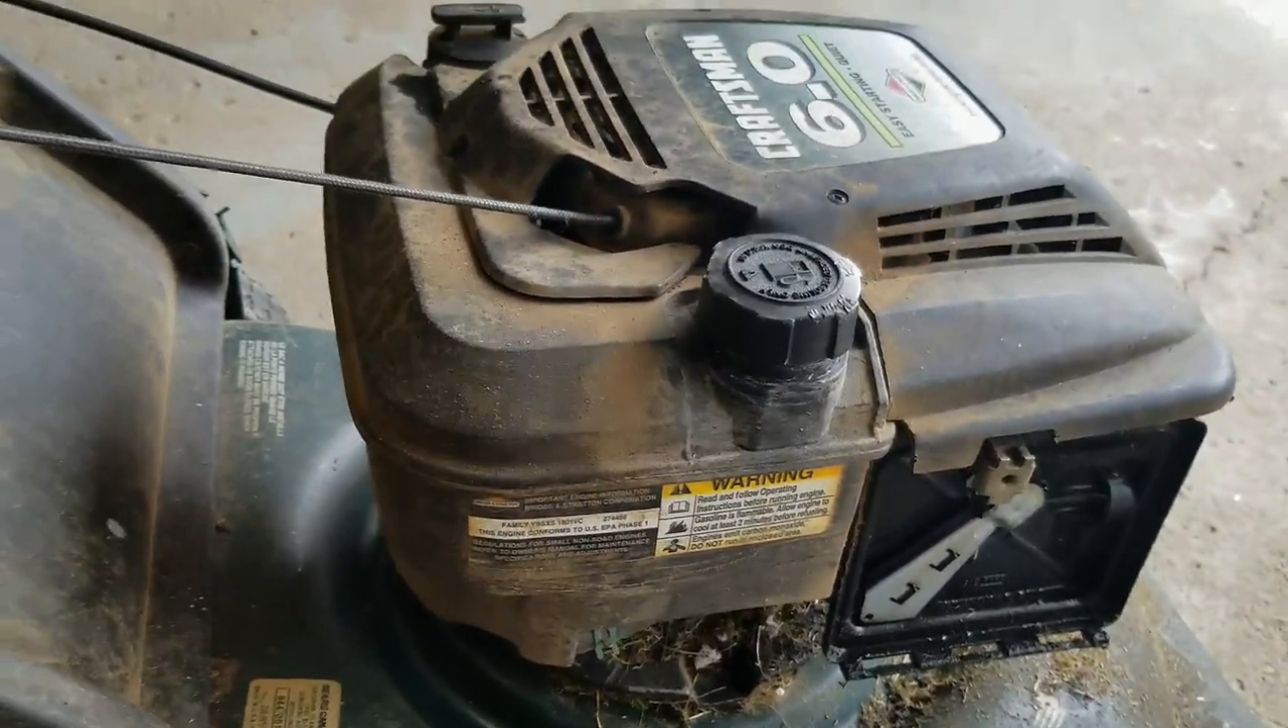Okay so I found me a replacement gas cap that should fit and there we go yes it does.